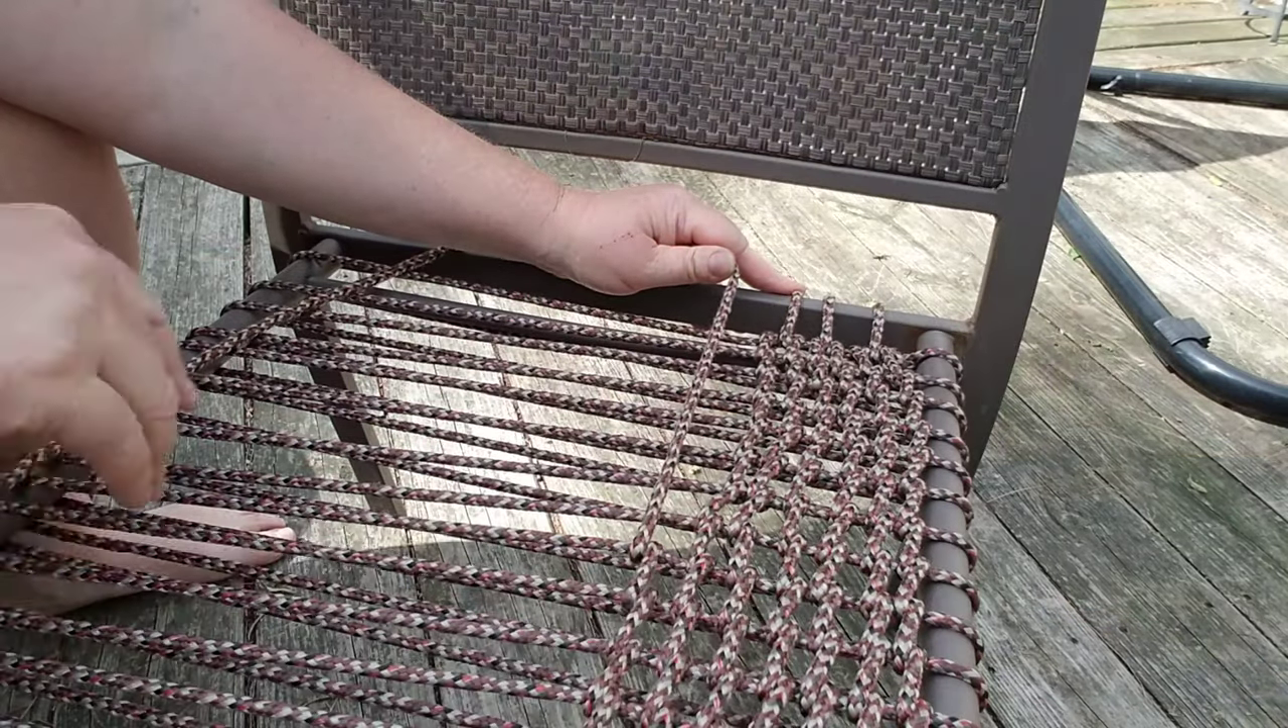Okay guys, so I did a couple rows for you and I'm really liking the way this looks.